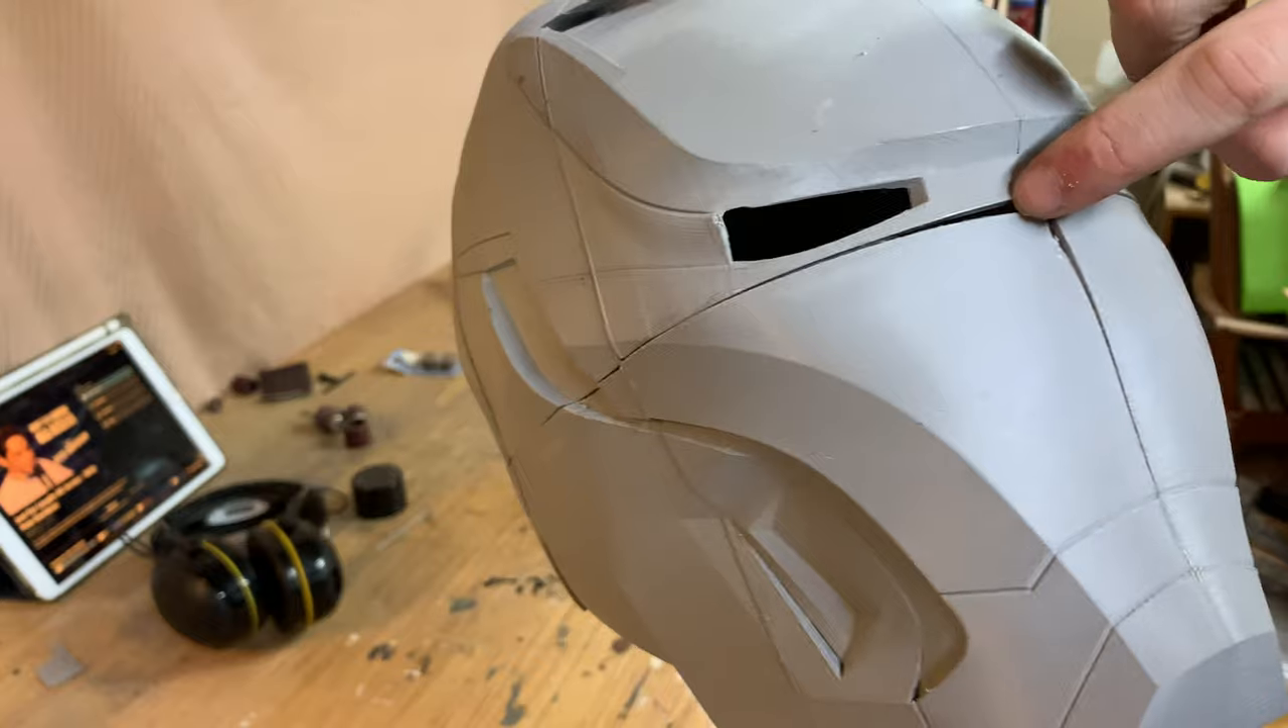It doesn't look great at the moment because you've got all these gaps in it from prints being a little off.